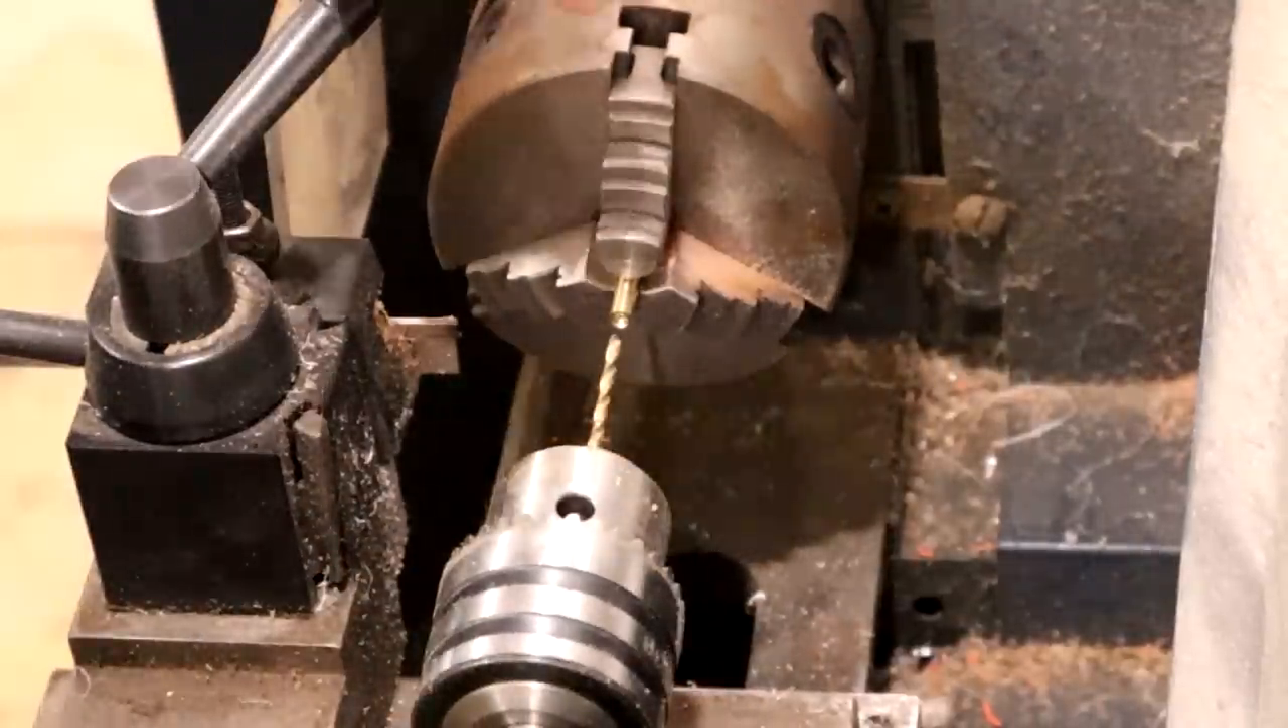Okay, drill bit's installed.